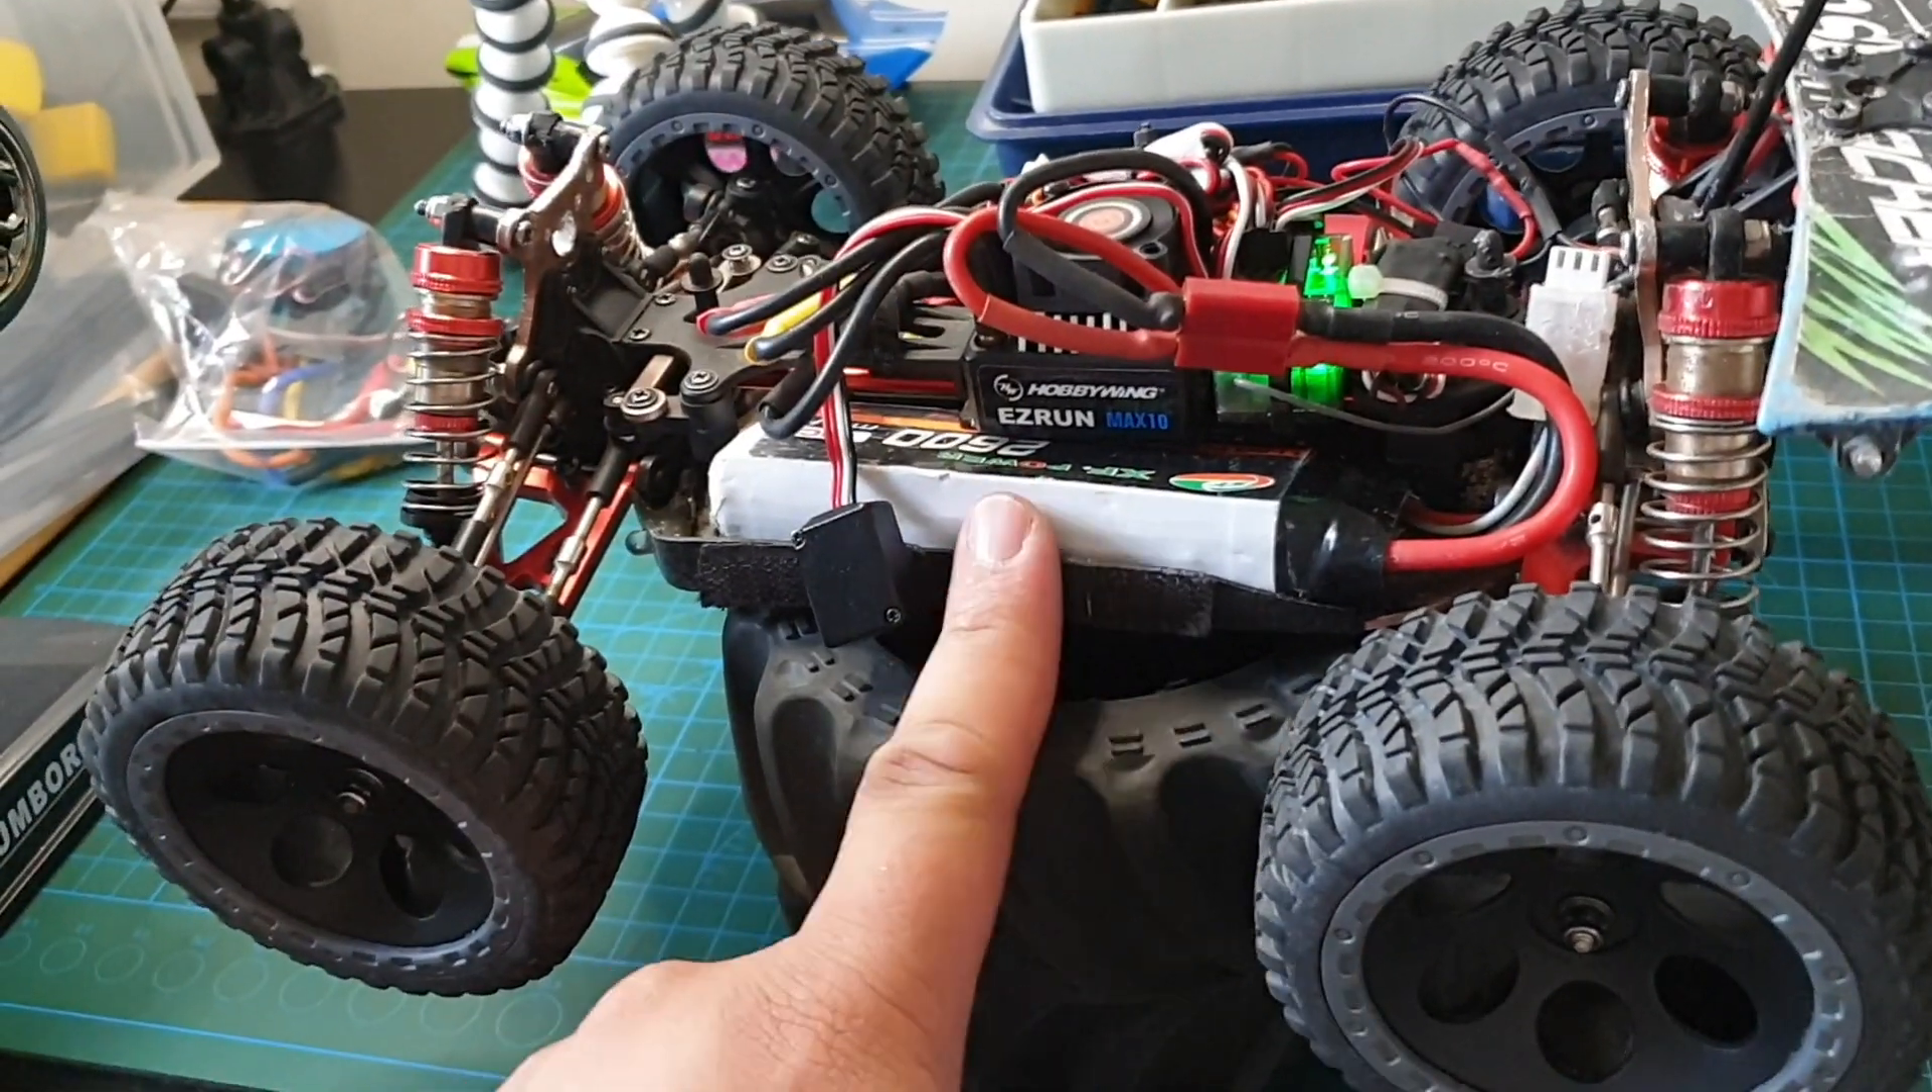I've finished installing the hobby wing ESC easy run max 20, sorry, max 10. And, um, it seems to be going all right.